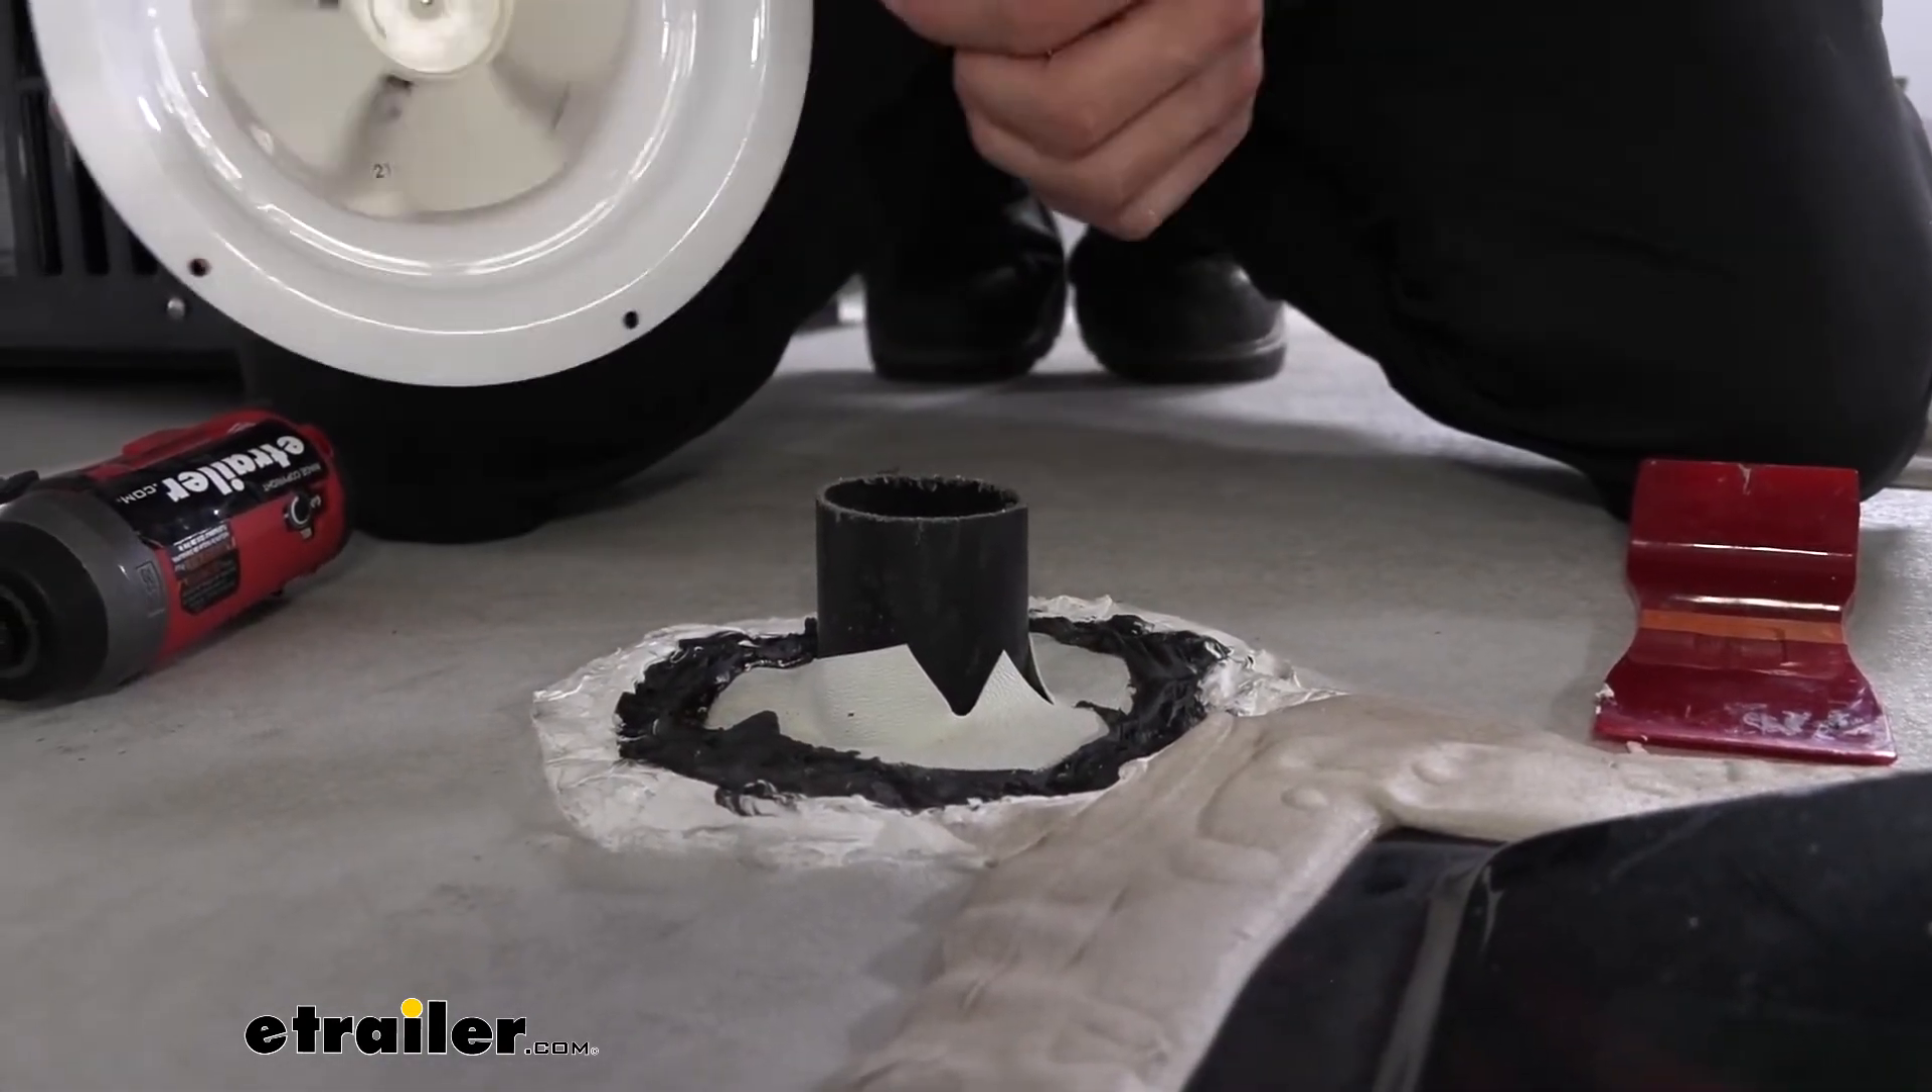But as you can see, this tube sticks up pretty far.